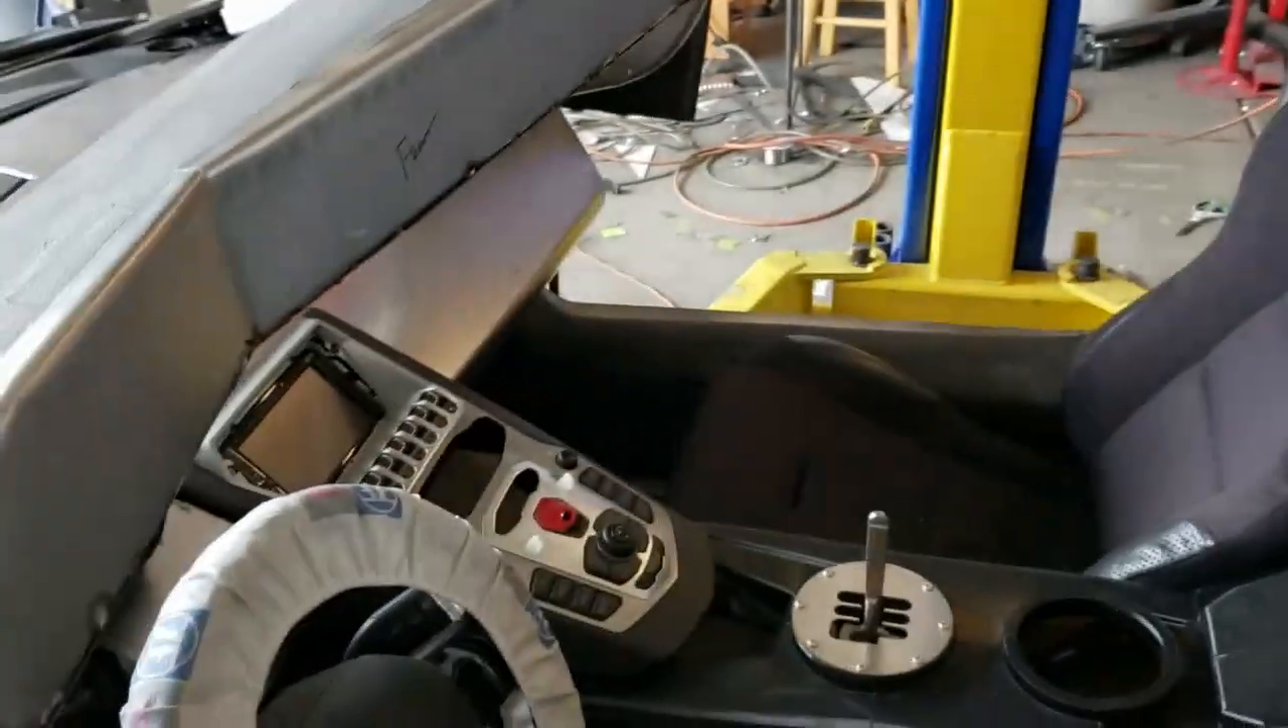We got the gear shift back in so that's all fit up nice.